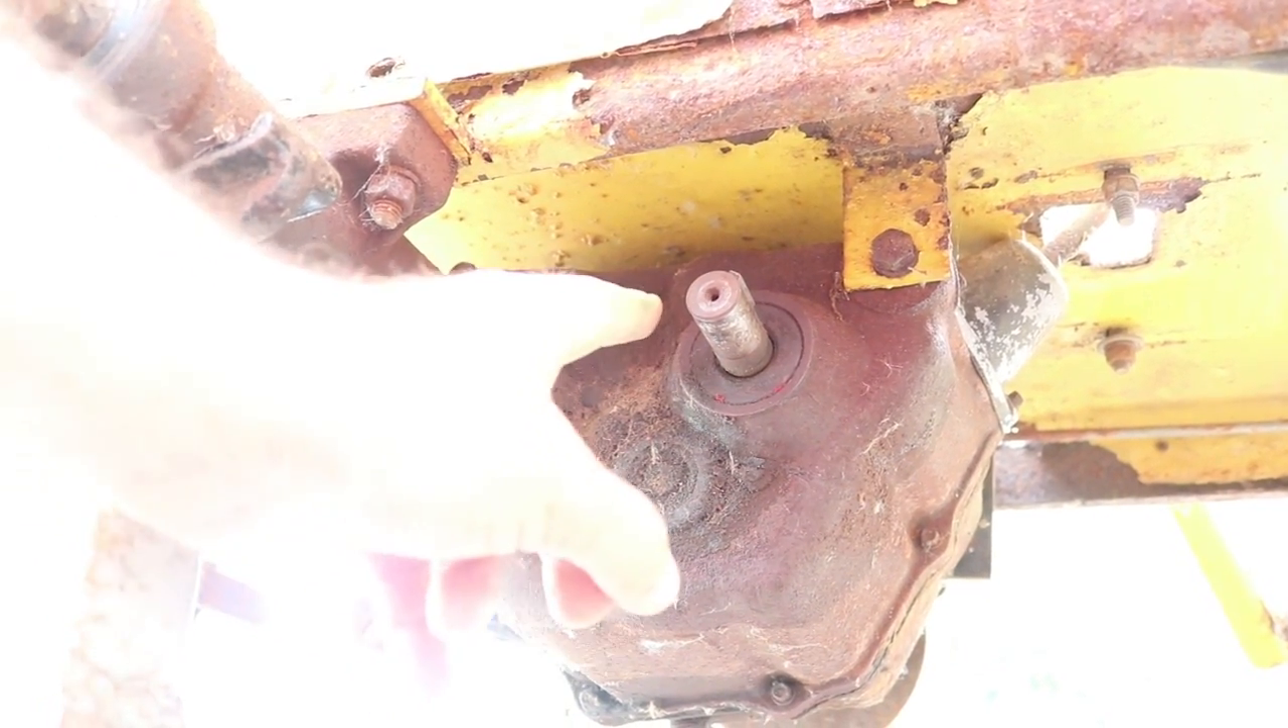So under the tractor, I already pulled the original V-belt pulley off of the driven shaft in the transmission.